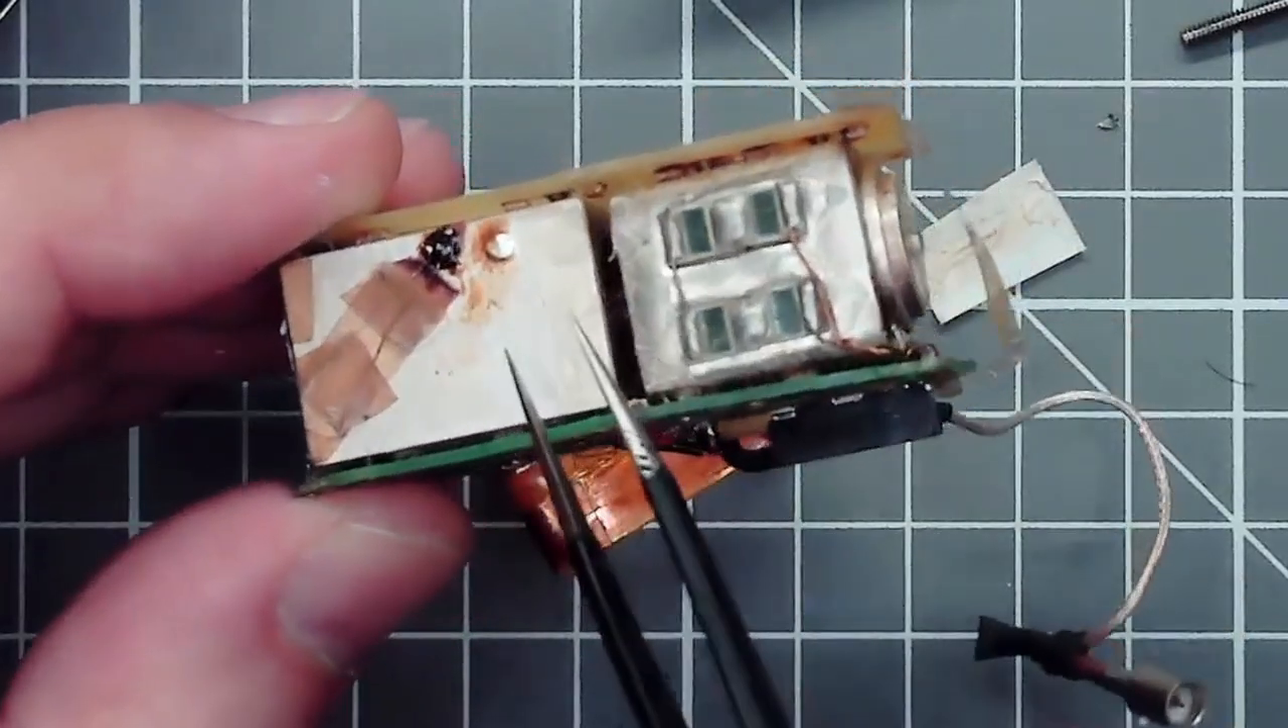We can clearly see that there's a gap between these two metal blocks.